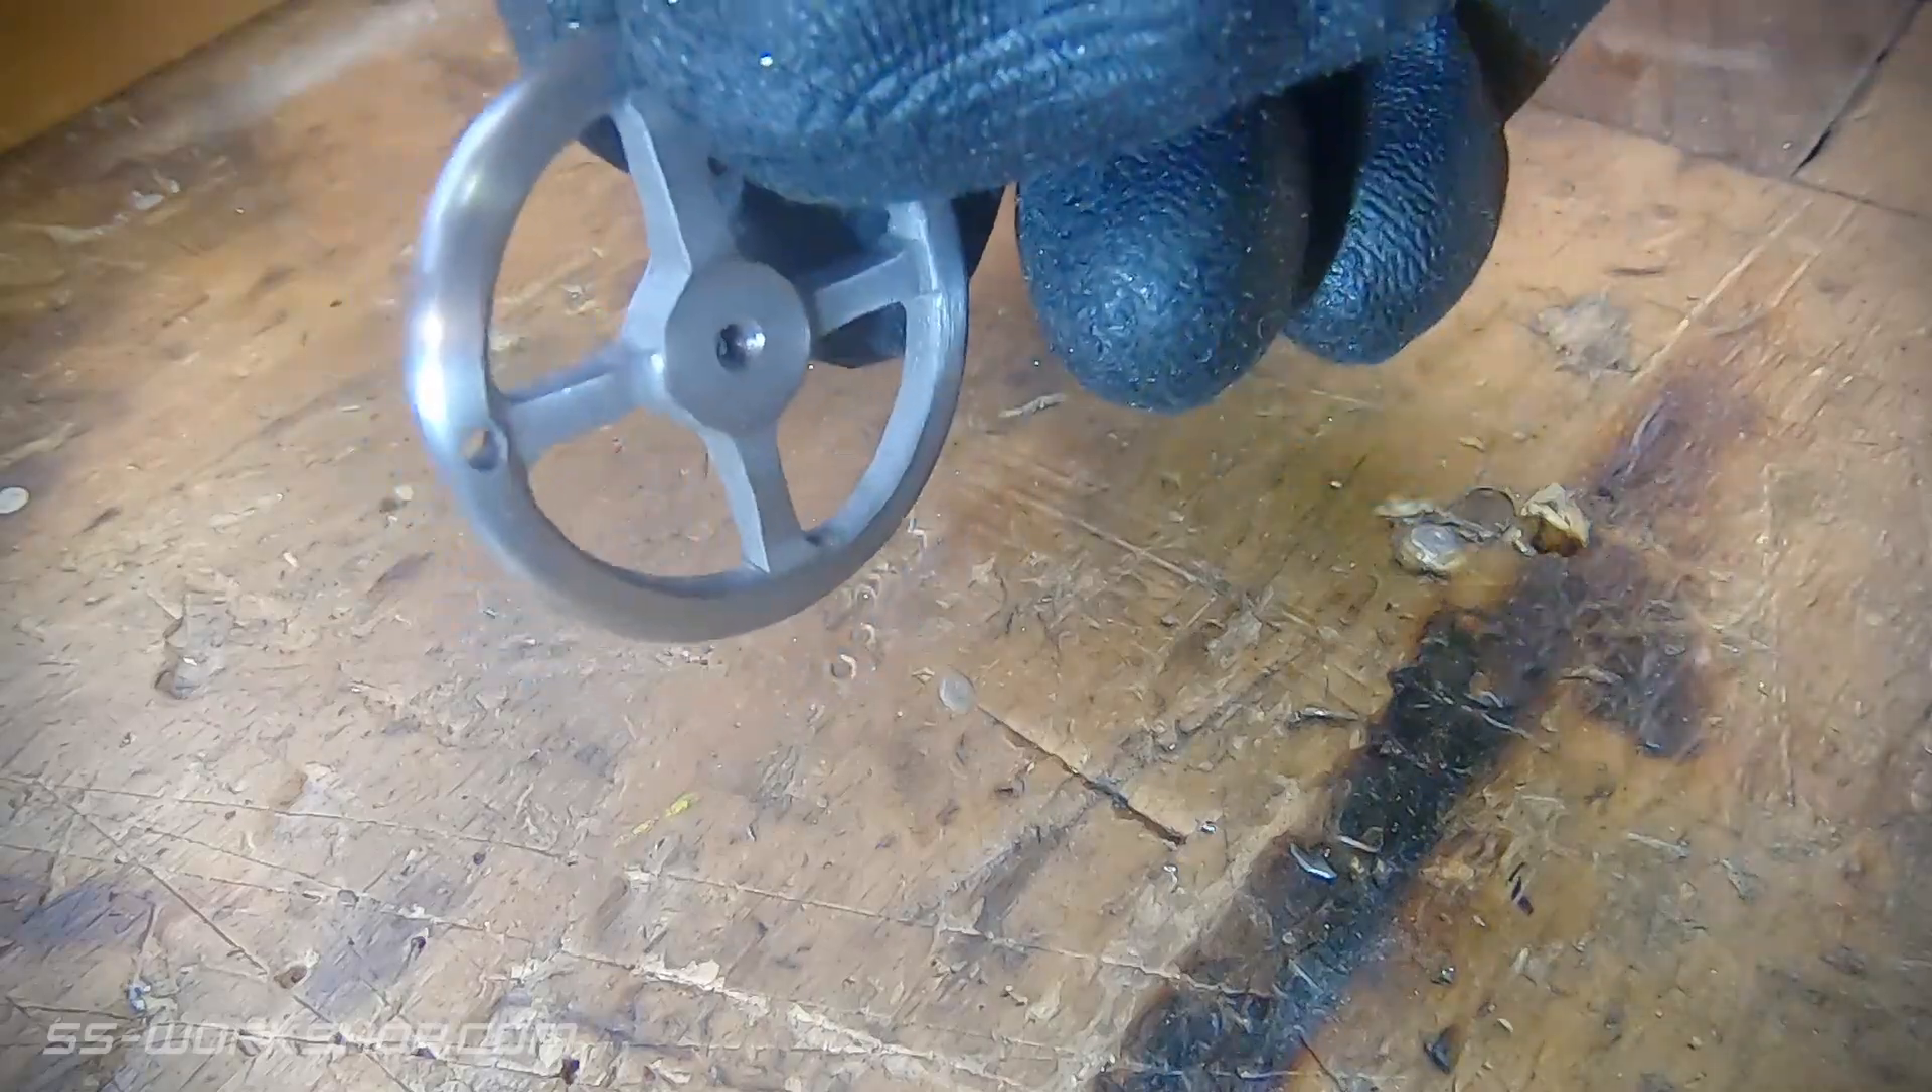Right now we have a hand wheel, but we still need a handle to finish this off, so let's pop over to the lathe and whip one up.